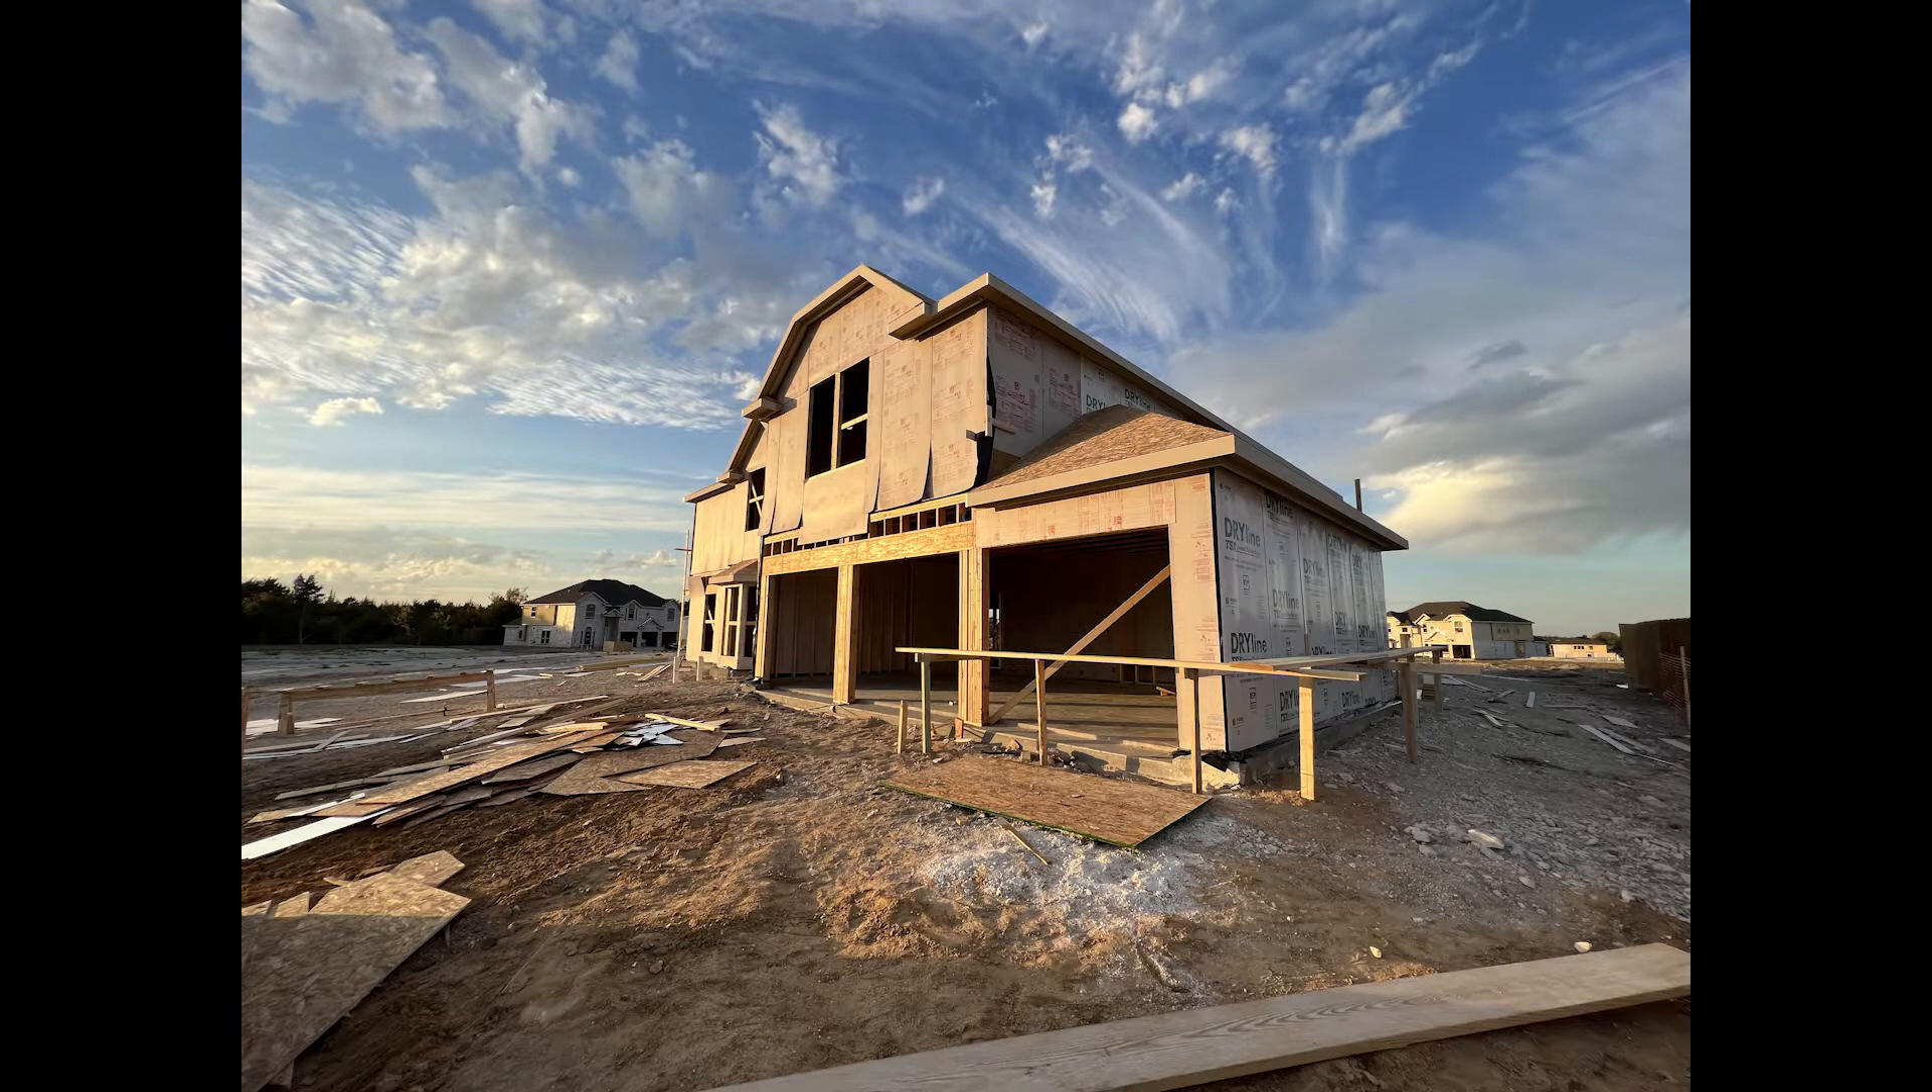And in this picture, you can see that the siding on the right side is not done.